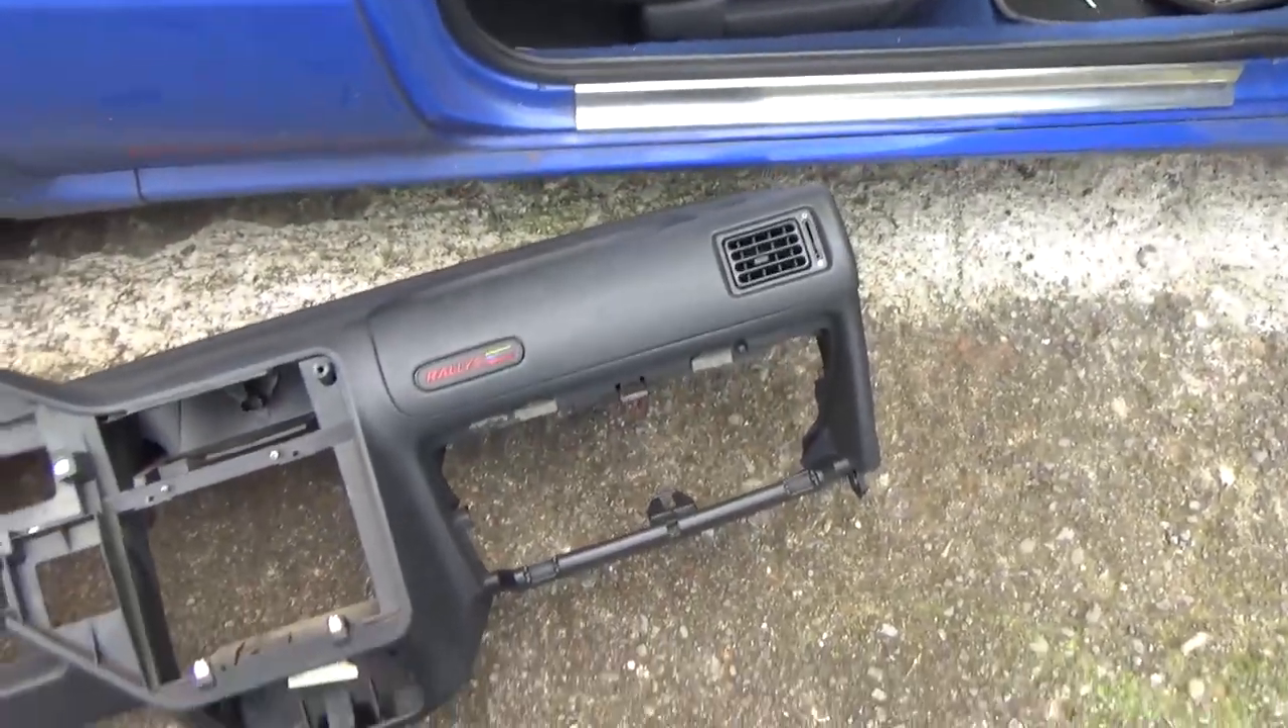The dashboard is out of the car, right now.